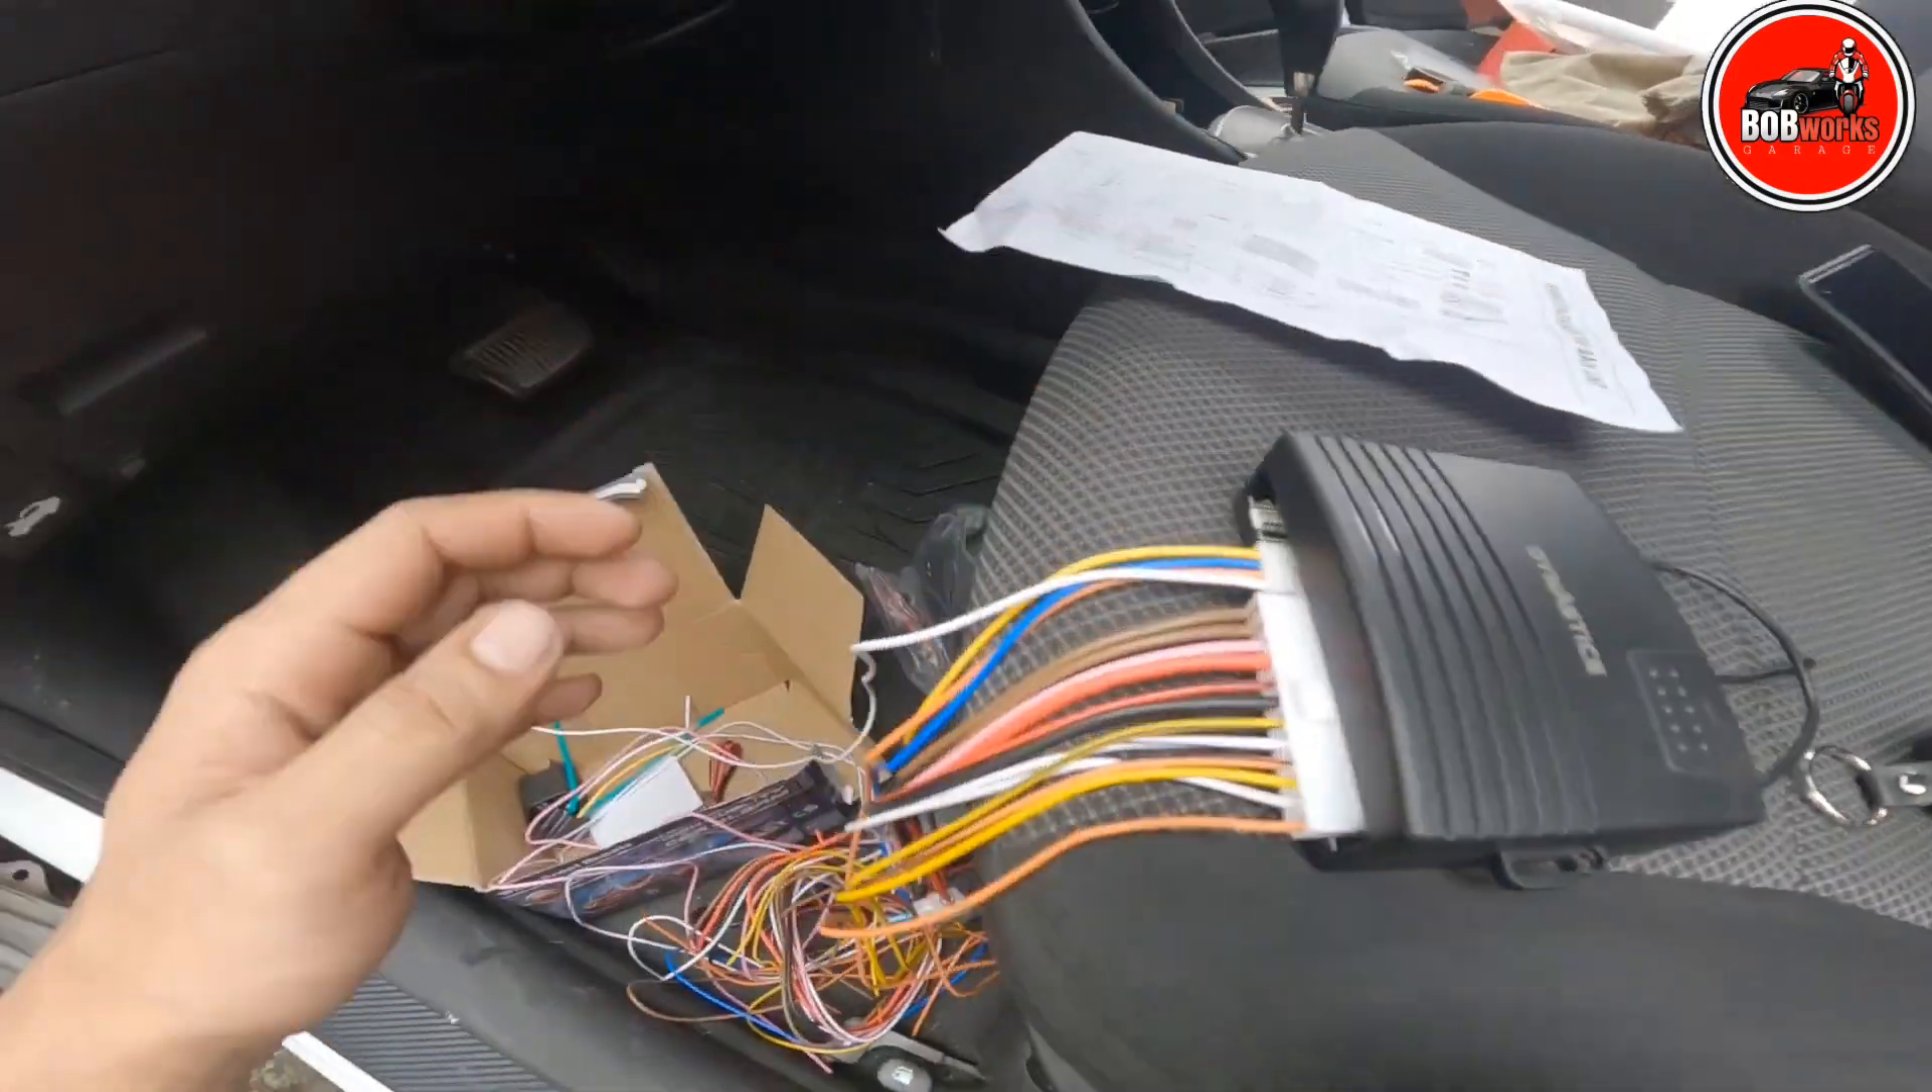So, kinabit ko na yung wire dito sa module.